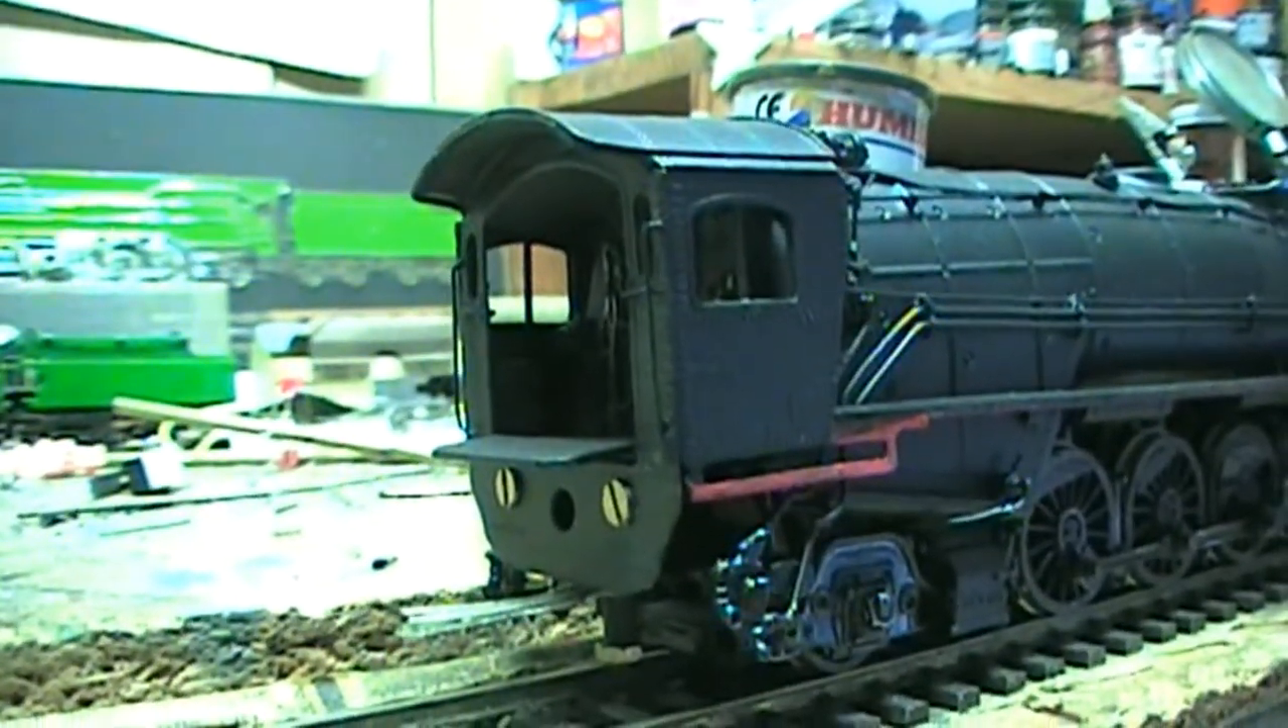You can now see two brass screws they go into the chassis lock the body work down.